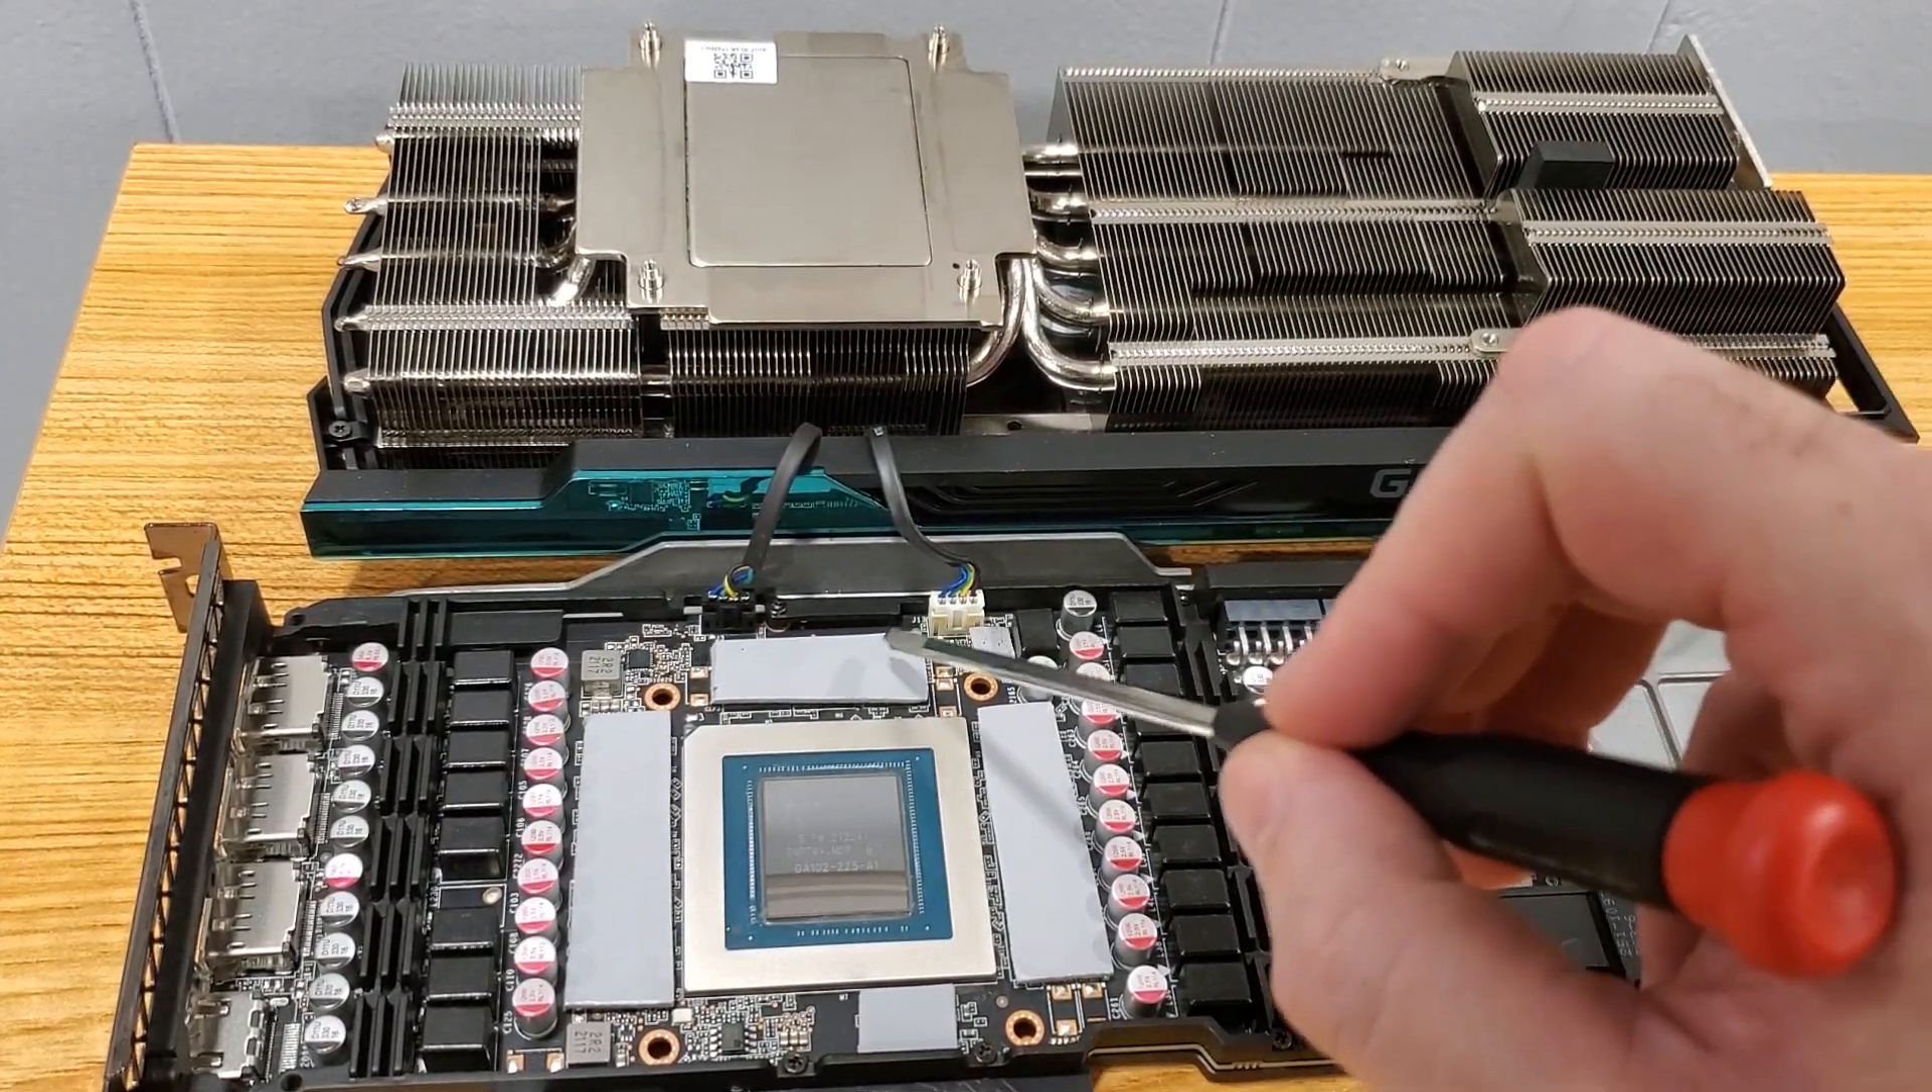All of our thermal pads have been replaced and installed.